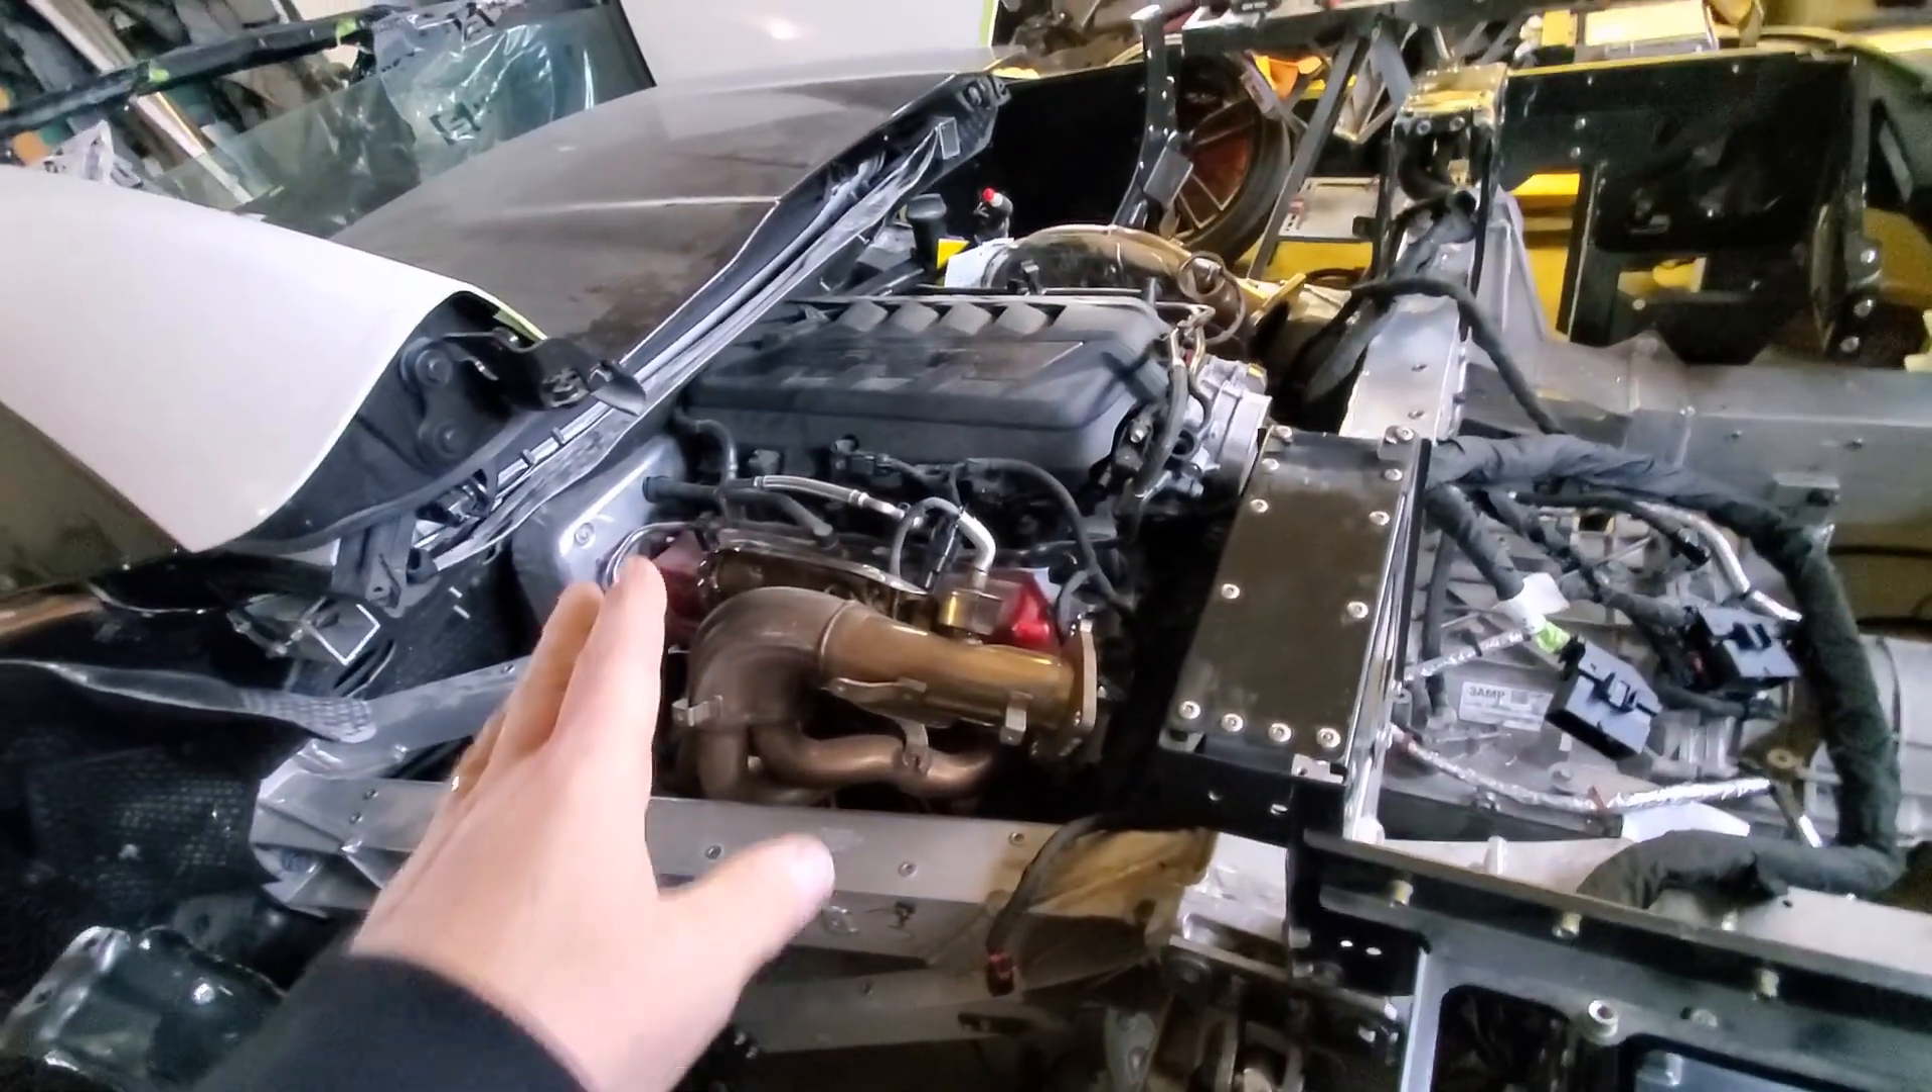Now, one of the other things that I've done is now you can actually see the Corvette engine kind of nestled up in here.